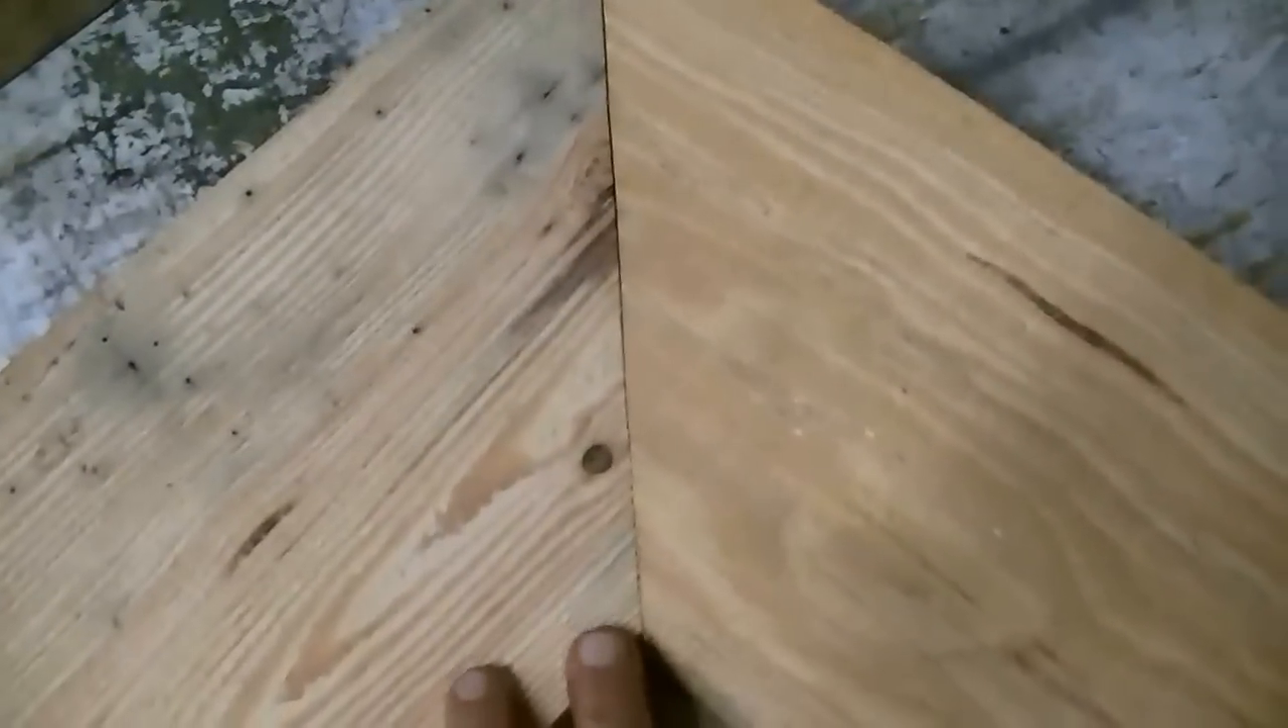Well you can see I got a good nice tight accurate joint.